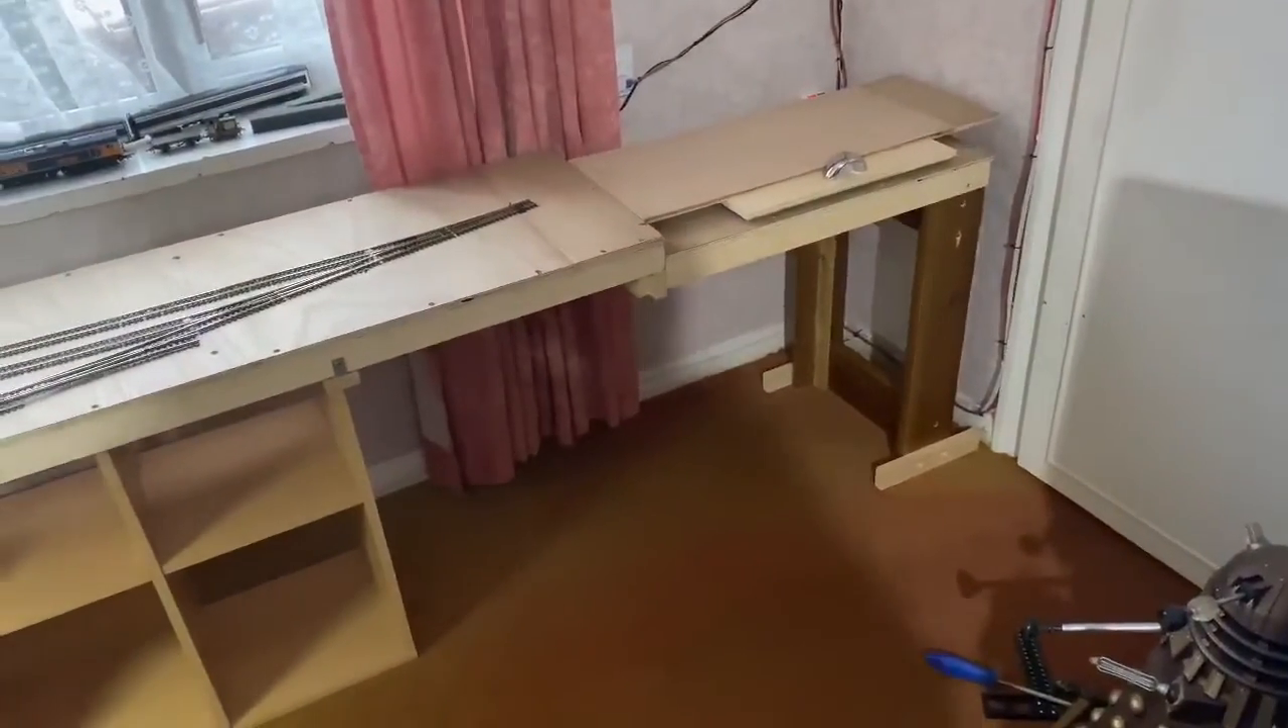Well i can finally say the baseboards are pretty much done and you can see the legs are in place now at both ends.